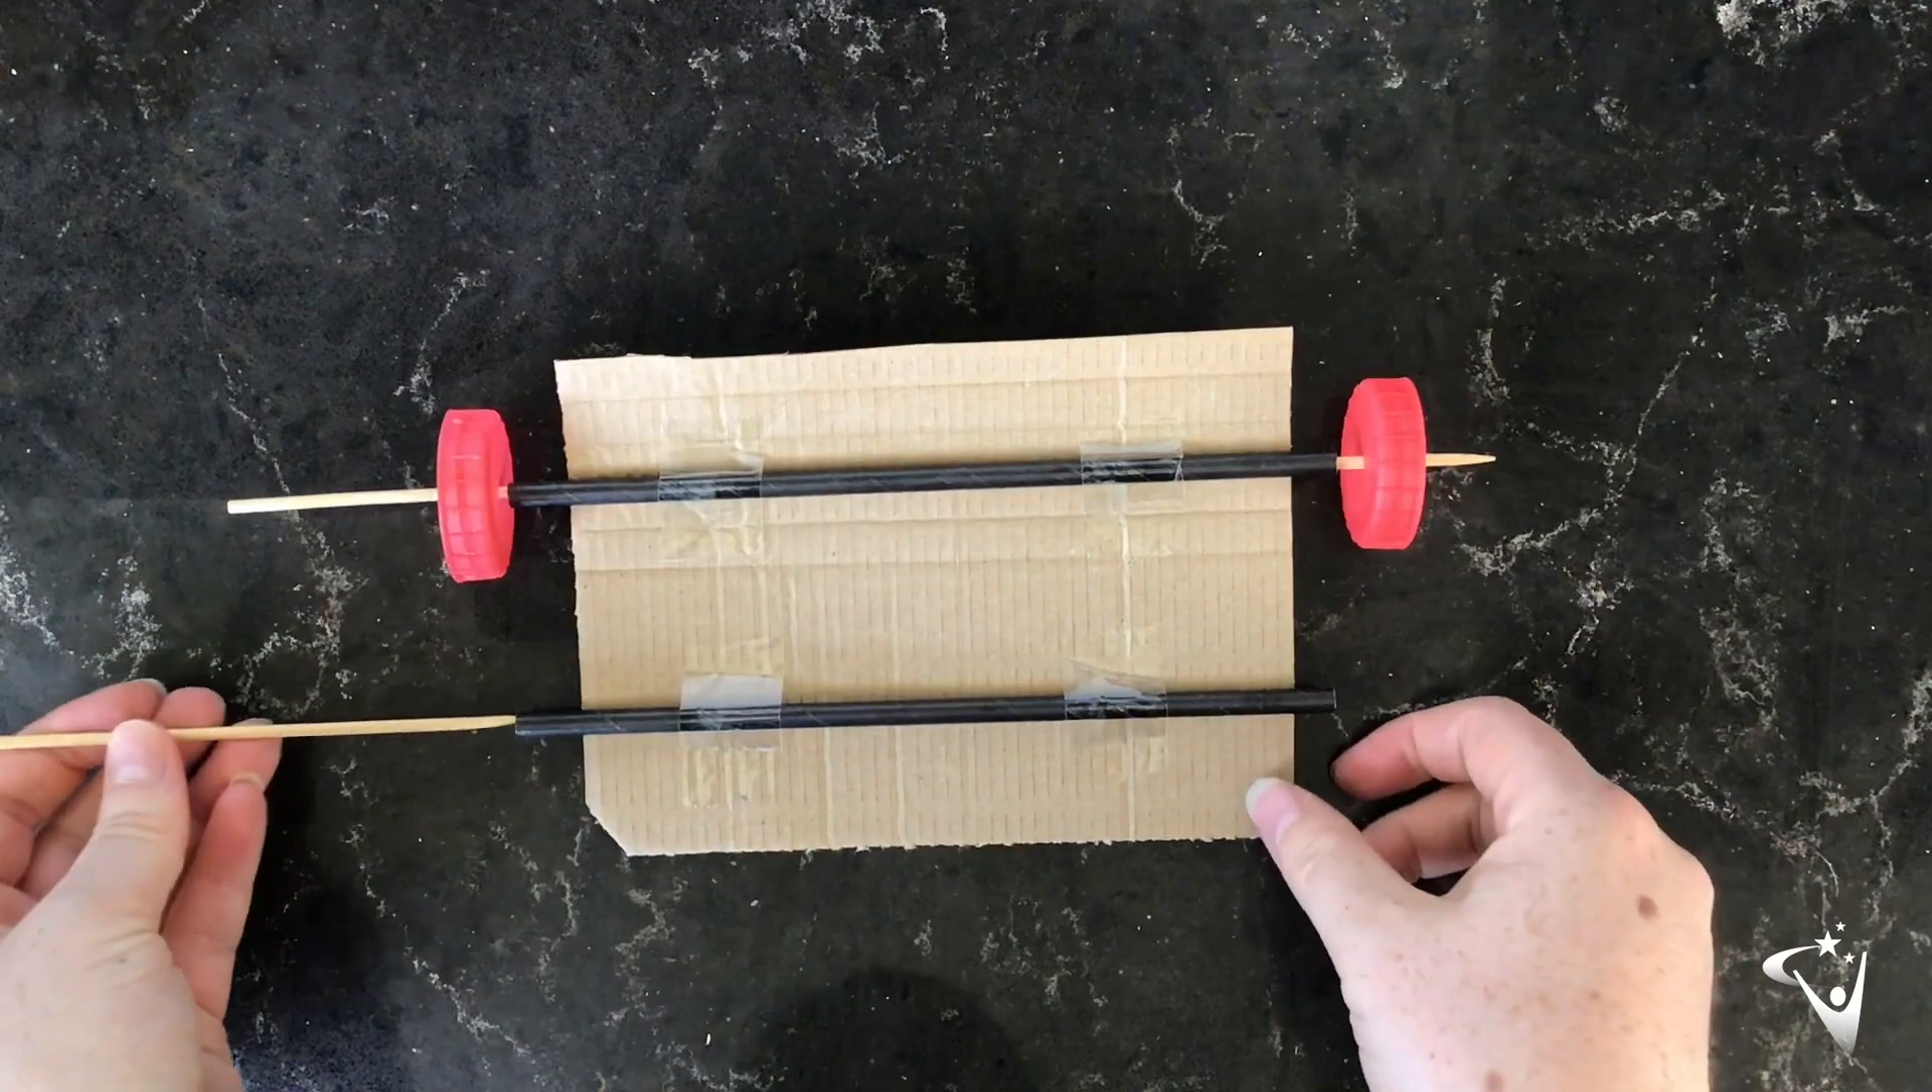So now what we're going to do is attach the axles and the wheels to the base so as you can see I've just threaded my axle through the drinking straw and attach the wheels to either end.